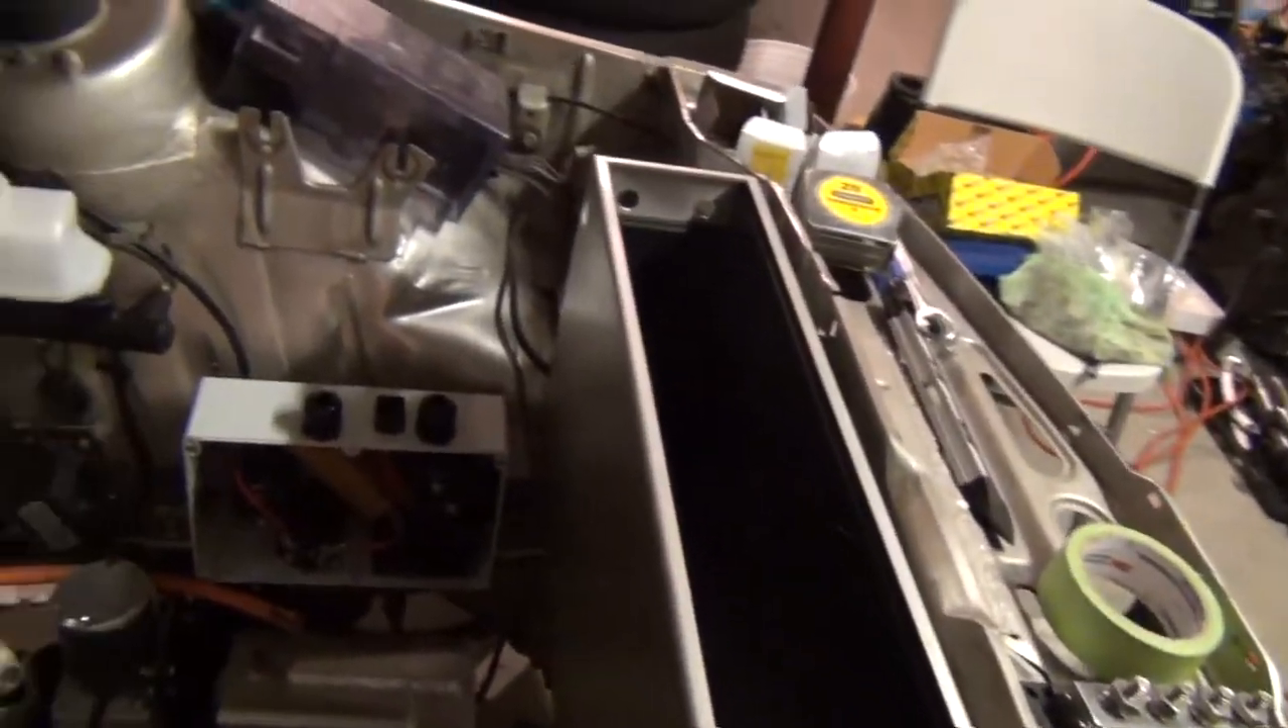And, of course, then there's the front battery box. It still has to have batteries put in it.